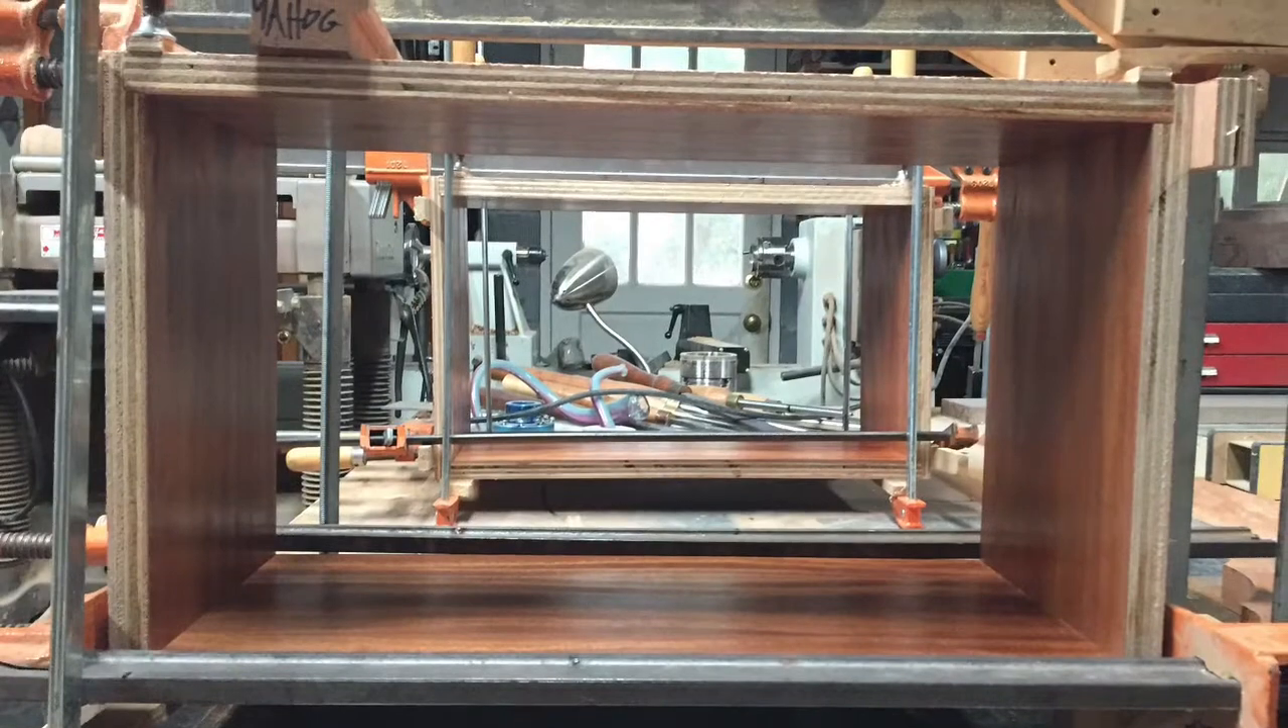Here you can see in the shop I've got the casework glued up and it still took quite a few clamps but when I start adding all the trim it'll really take quite a bit more.